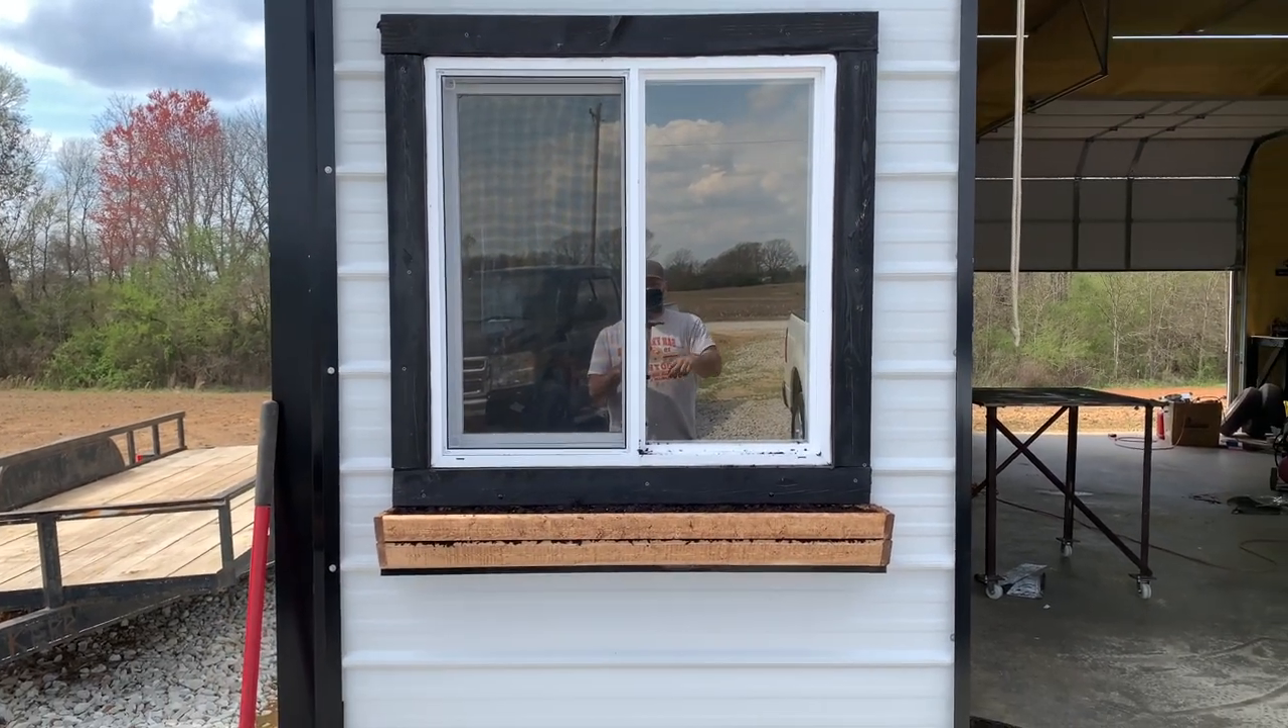See, my windows are black and I put that black piece on the bottom, so I think that kind of ties it in.